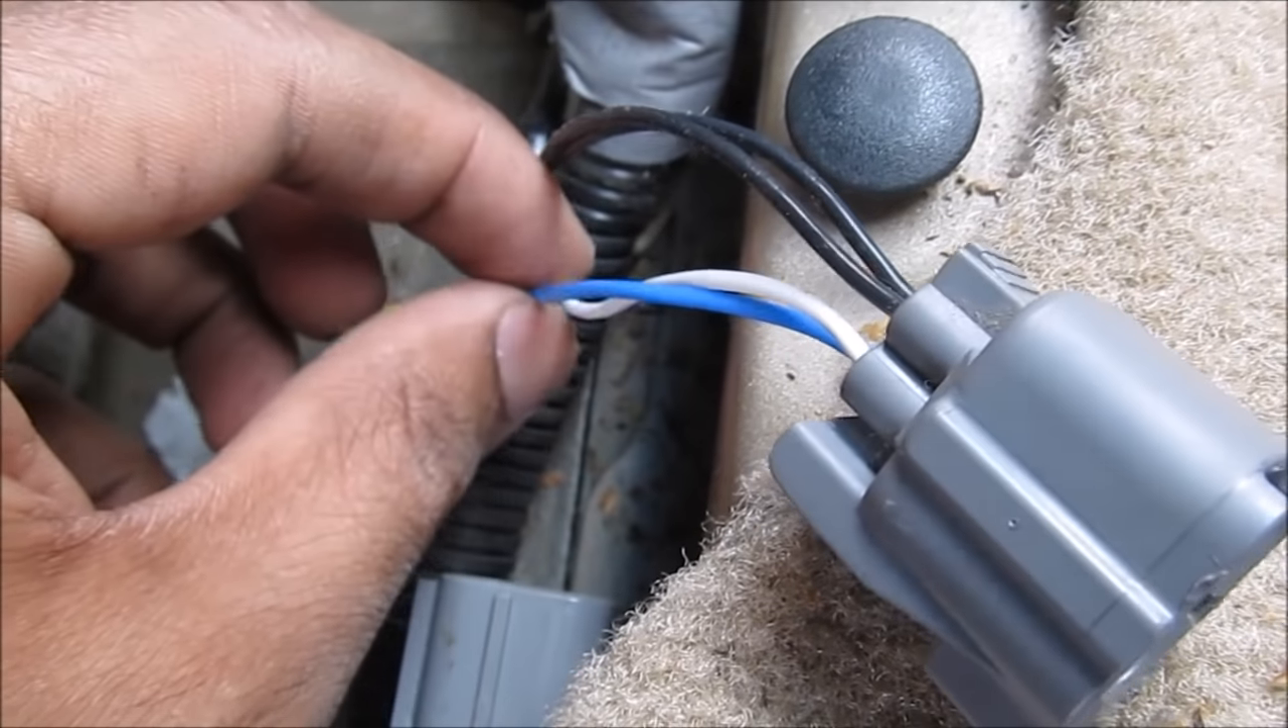Here's the shielding removed from the oxygen sensor plug.